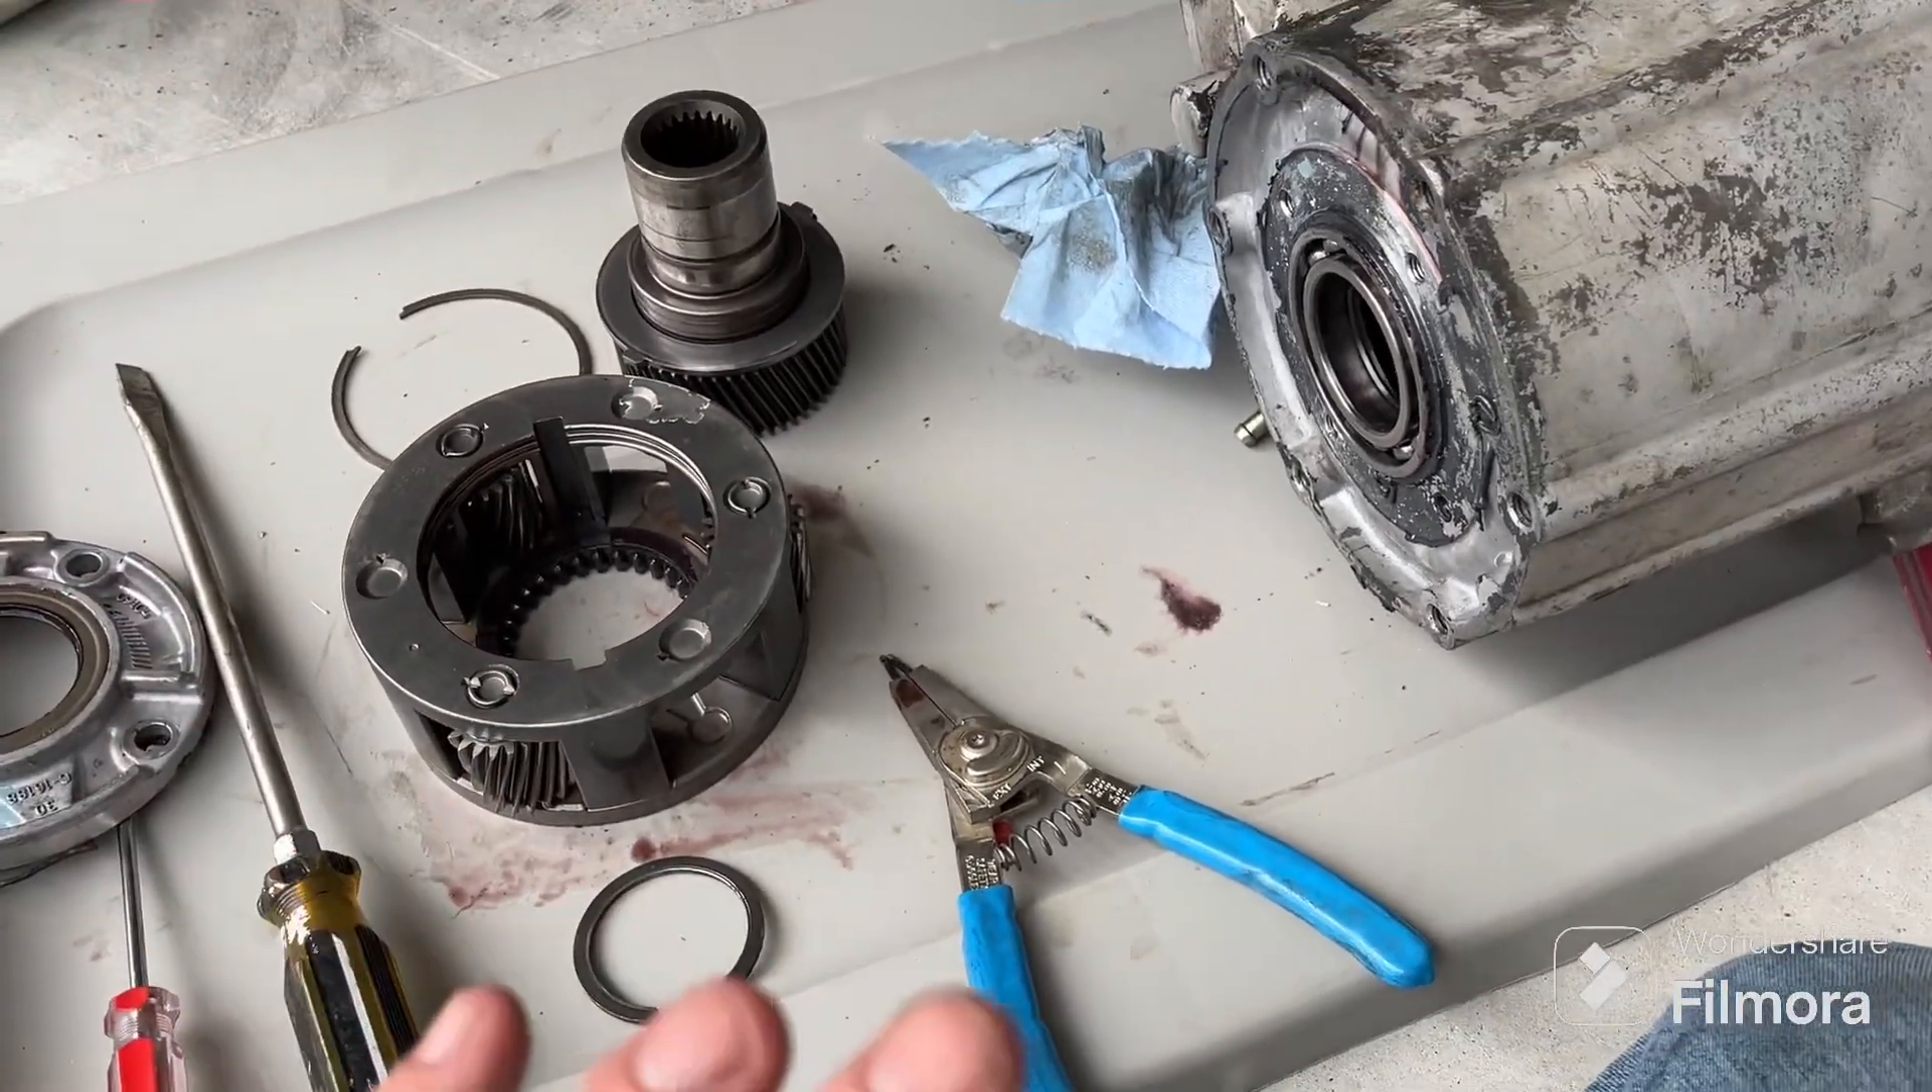So here we are i got the planetary out and i got the gear out.